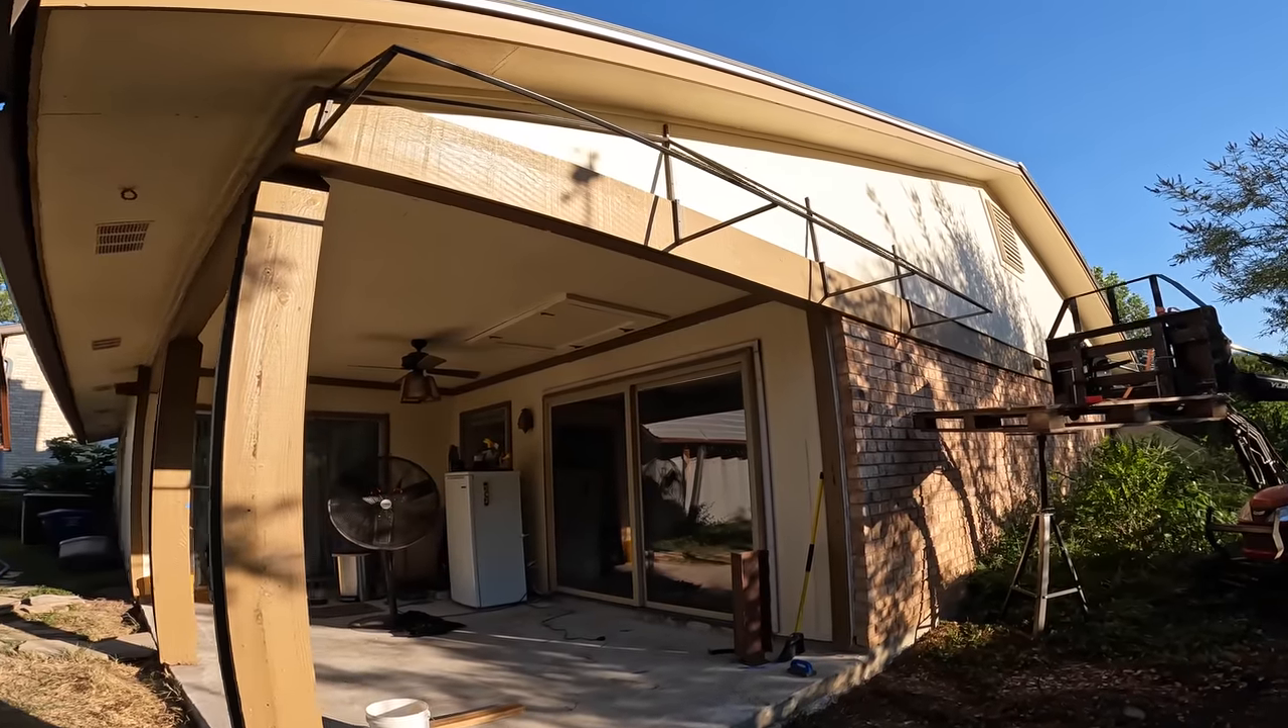All right, so we got the rough framing all together.